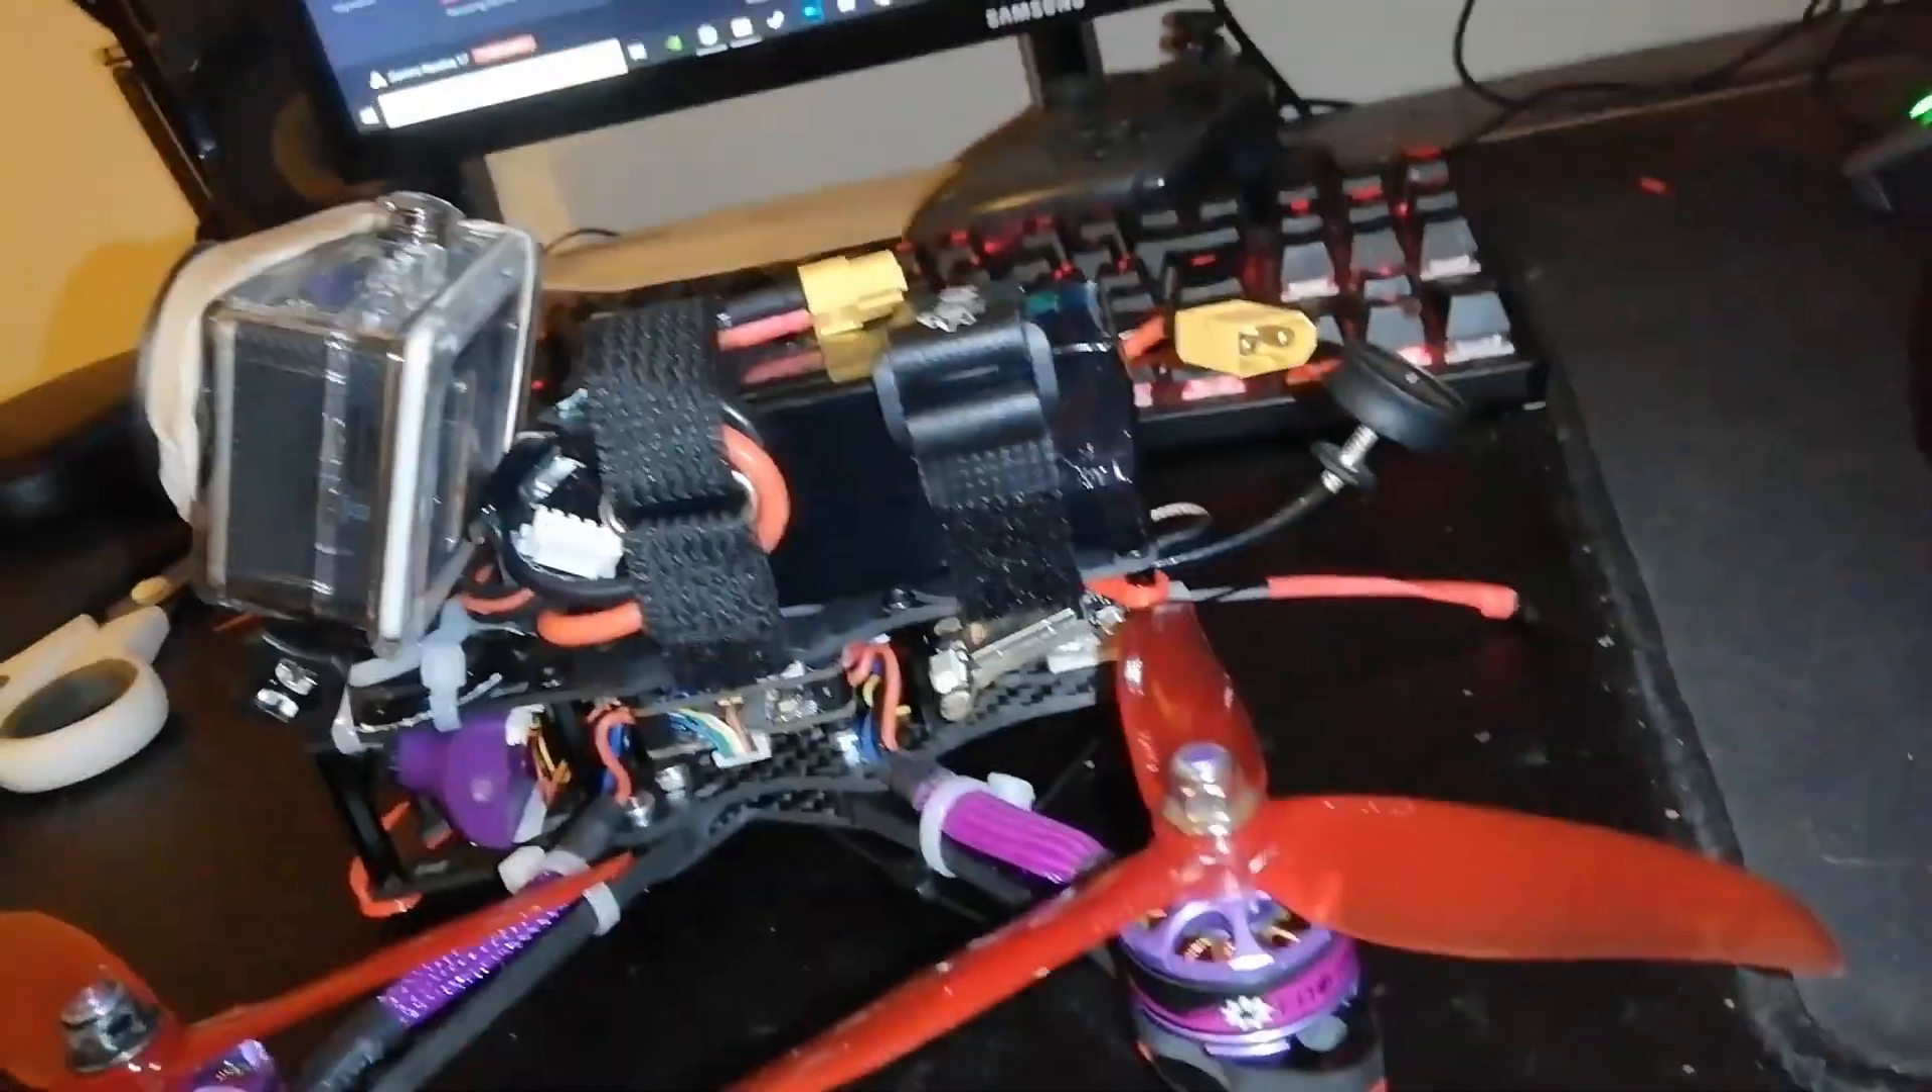Um yeah so I've got the props on and everything there and it's actually looking fairly decent.